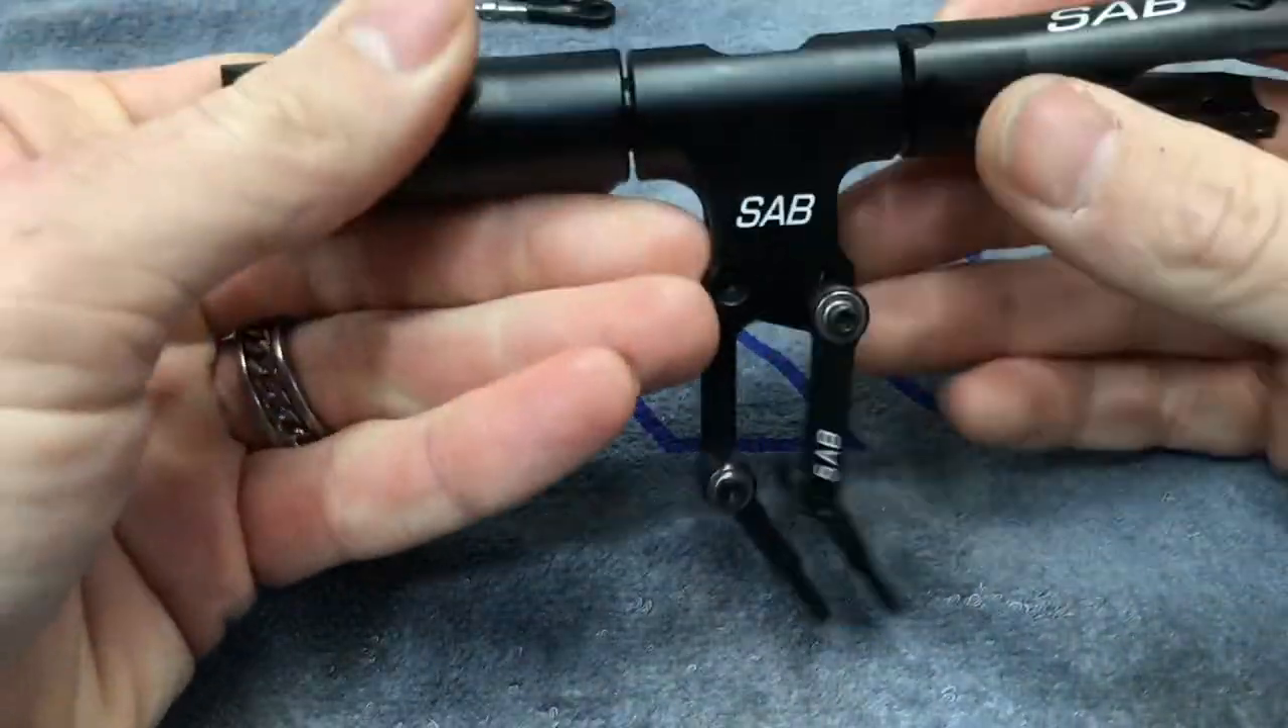So now our head is assembled and we can move on to doing the arms.